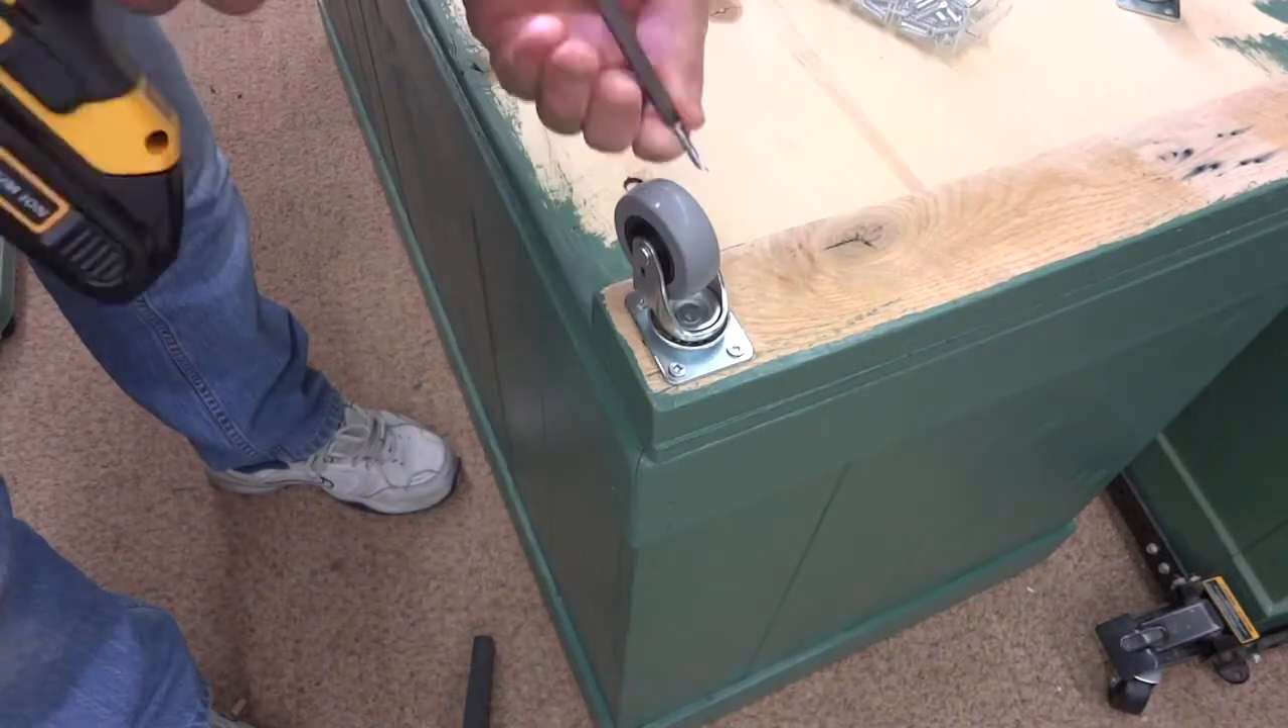You can see here how these casters are mounting much better on that piece of oak, rather than just trying to screw them into the plywood.